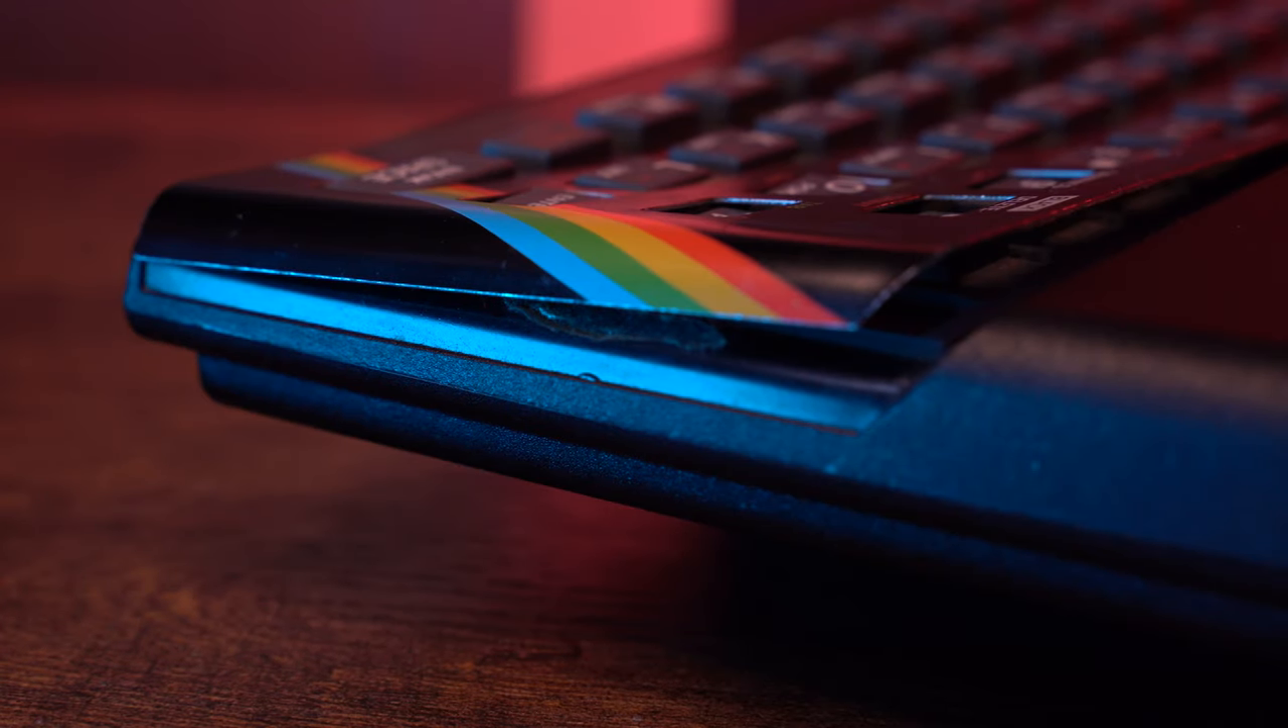The keyboard cover is almost coming off.